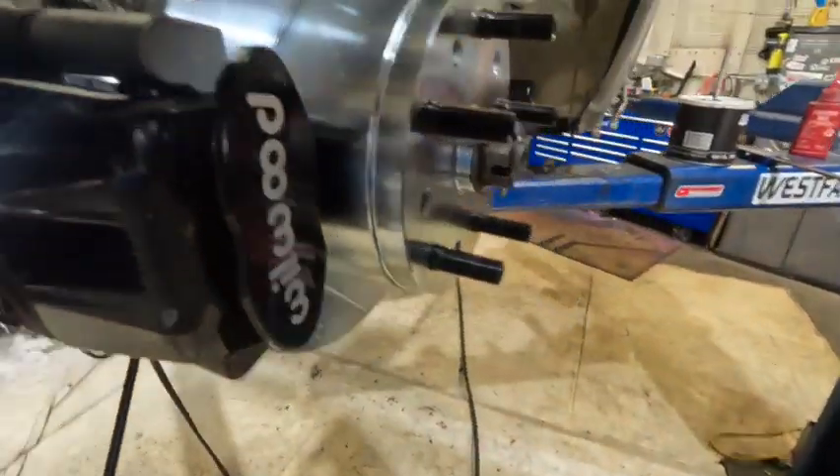So now our caliper is mounted in place.